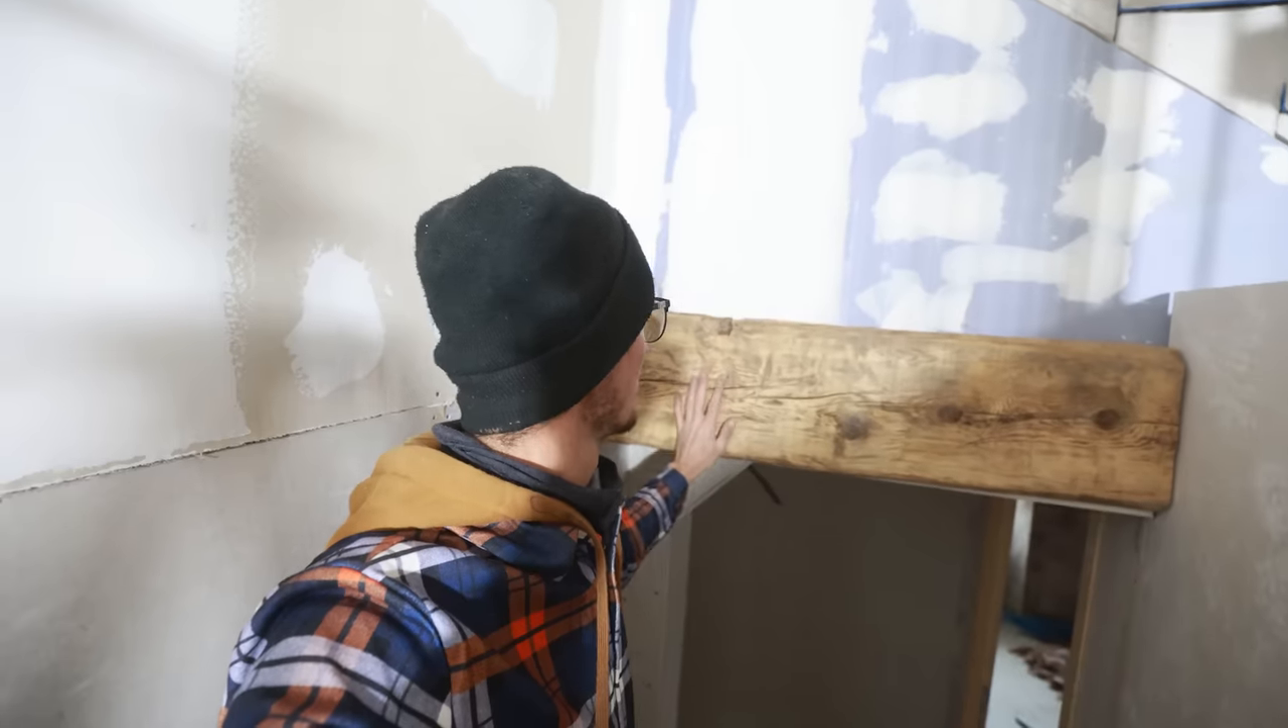Bon bah ça y est le faux linteau du coup est en place.